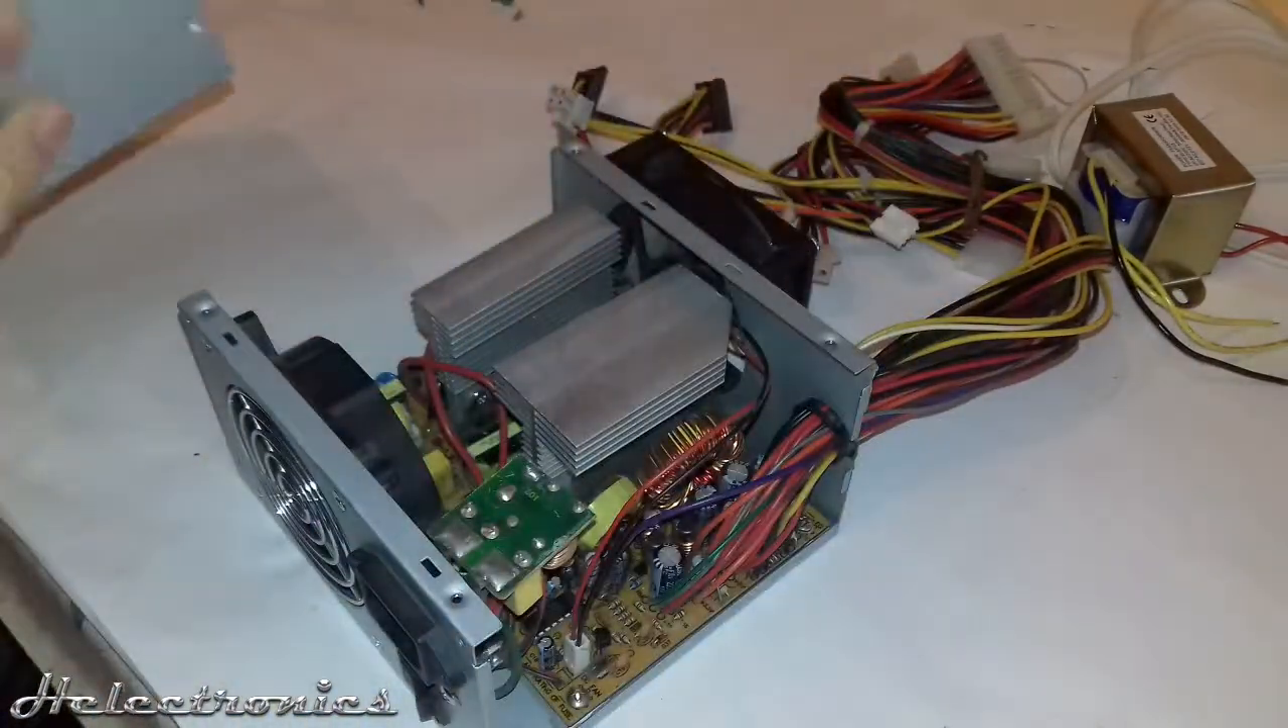Now that the box is open you can see the whole circuitry of the PSU.